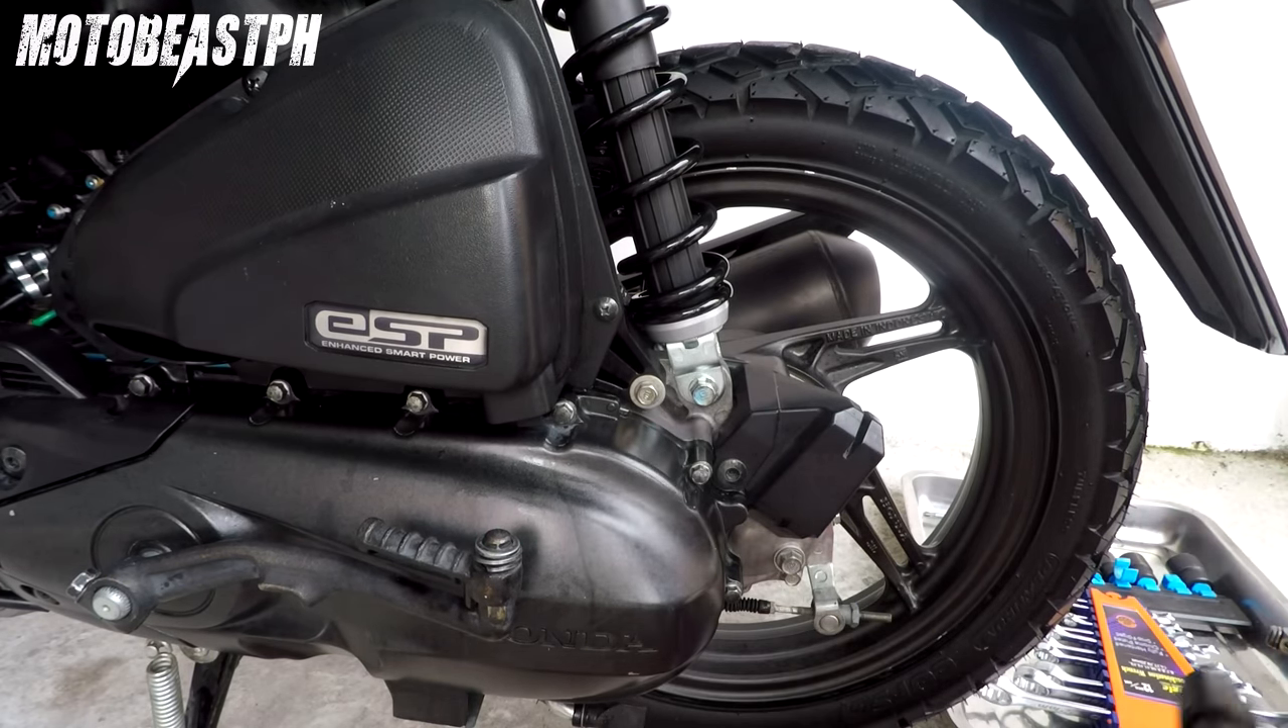Ah nakabit na natin yung Rear shock.